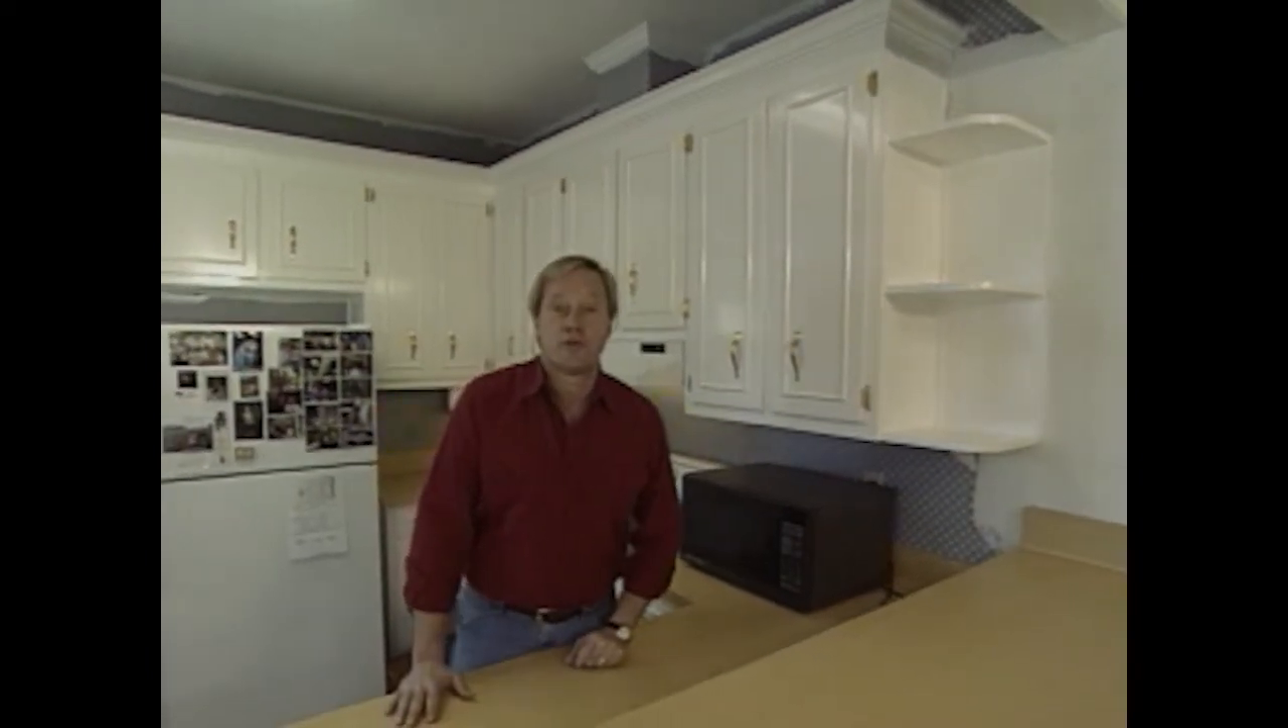Another thing we did along the way here is we added three shelves with a rounded corner here right on this end where we had the raw end of the cabinet.